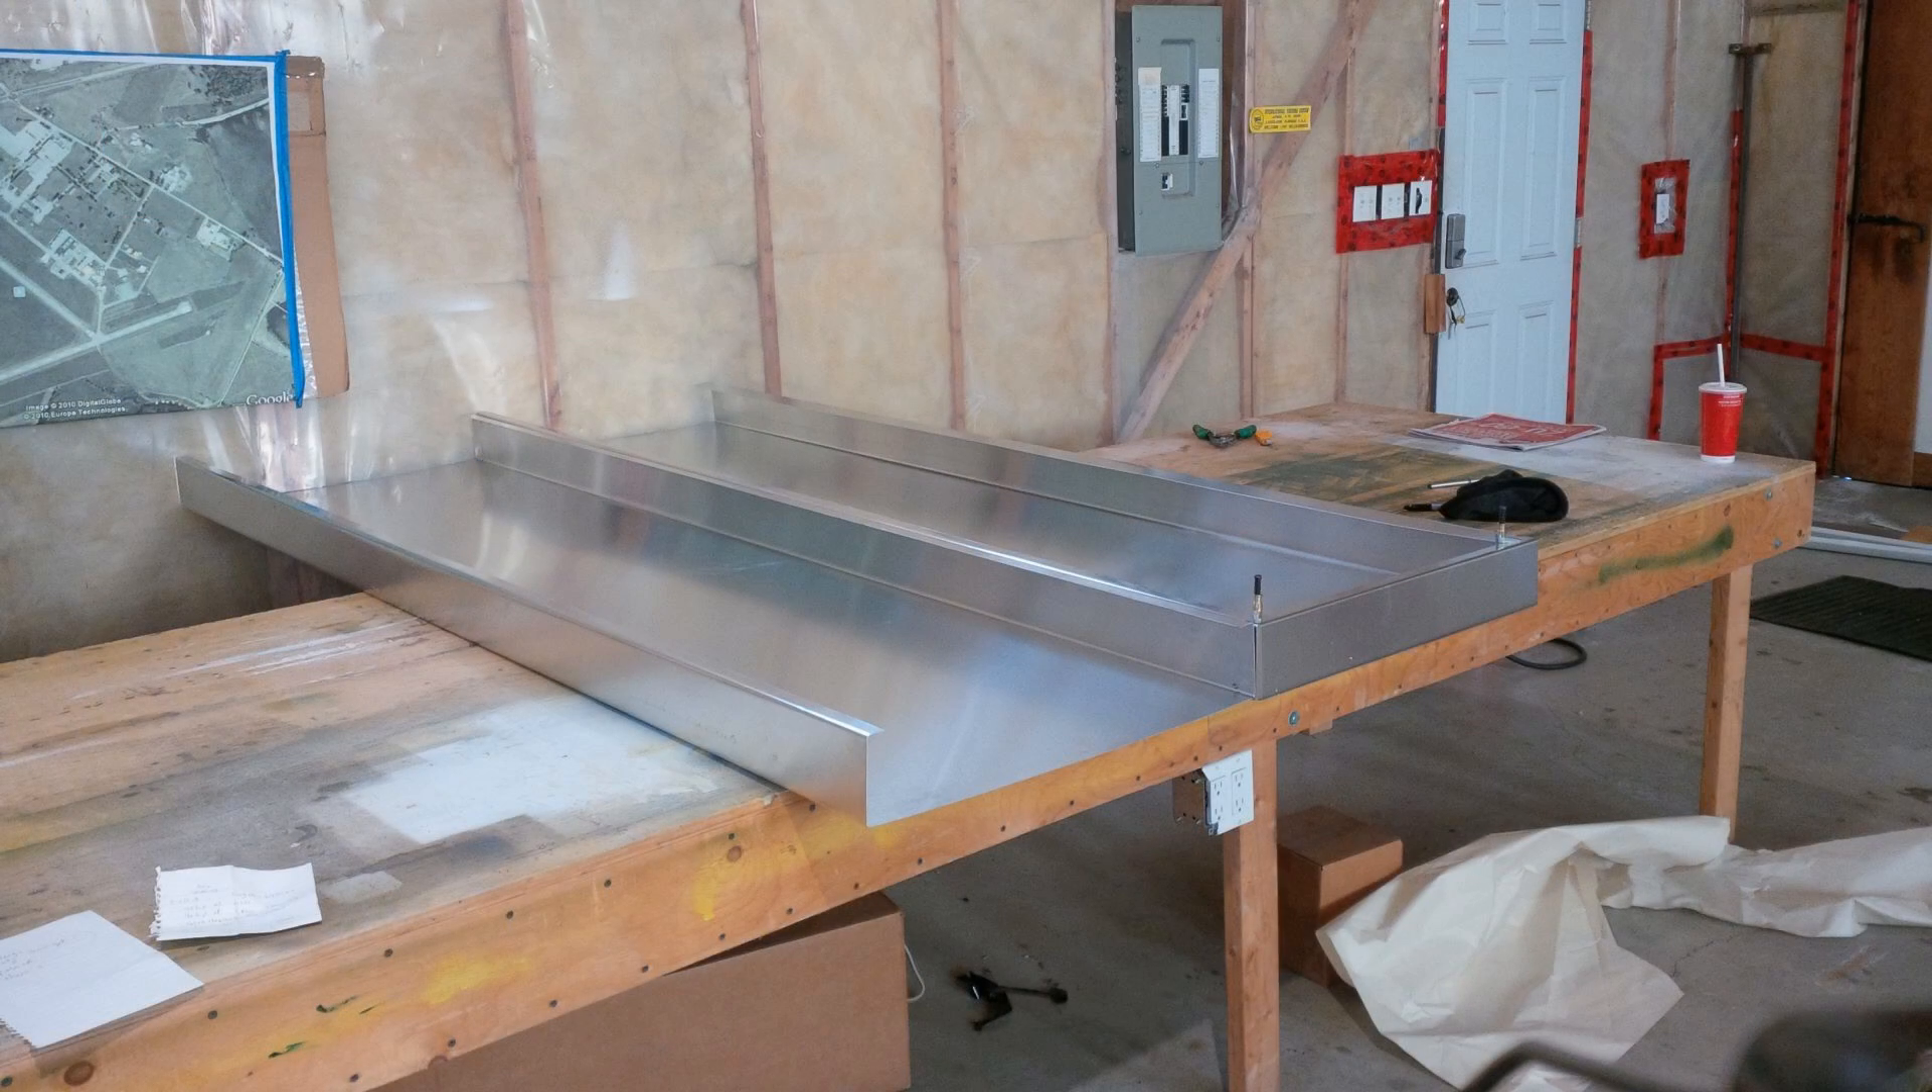Two solar air heater boxes ready to cap.